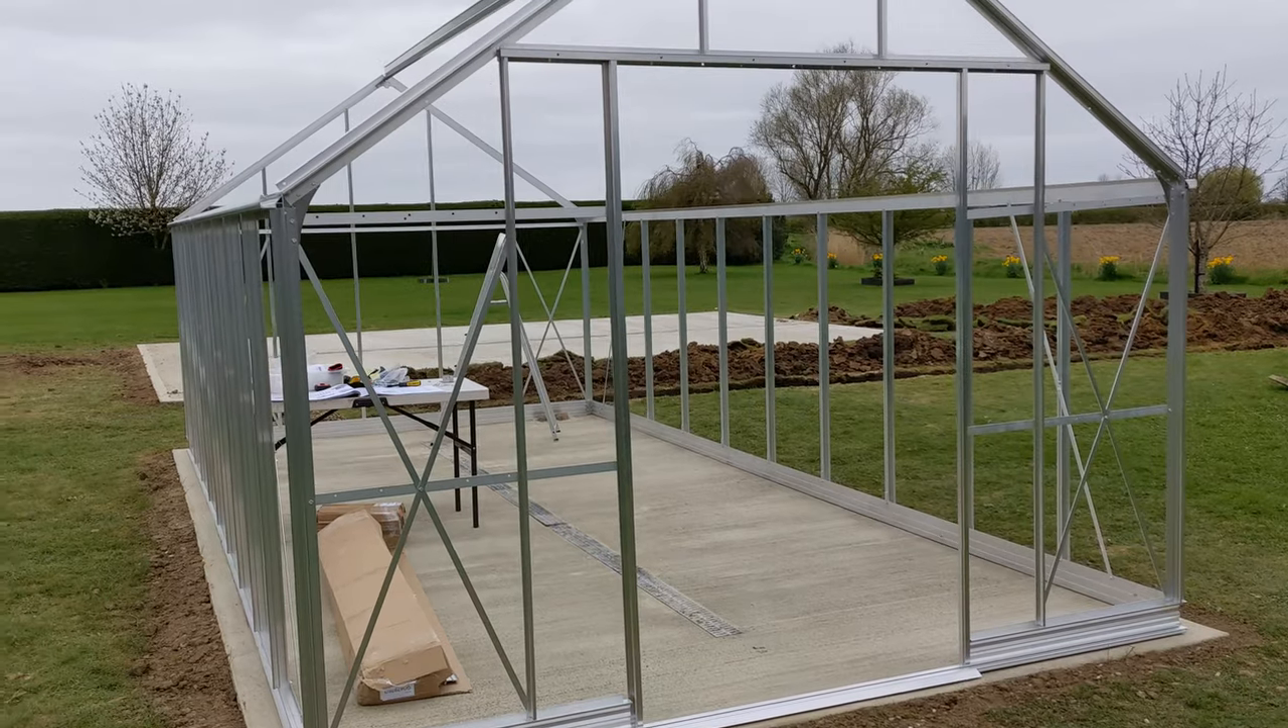So the main part of the frame is up, we need to put in the roof beams and a few other bits and pieces, get the staging in and then we can start doing the glass.